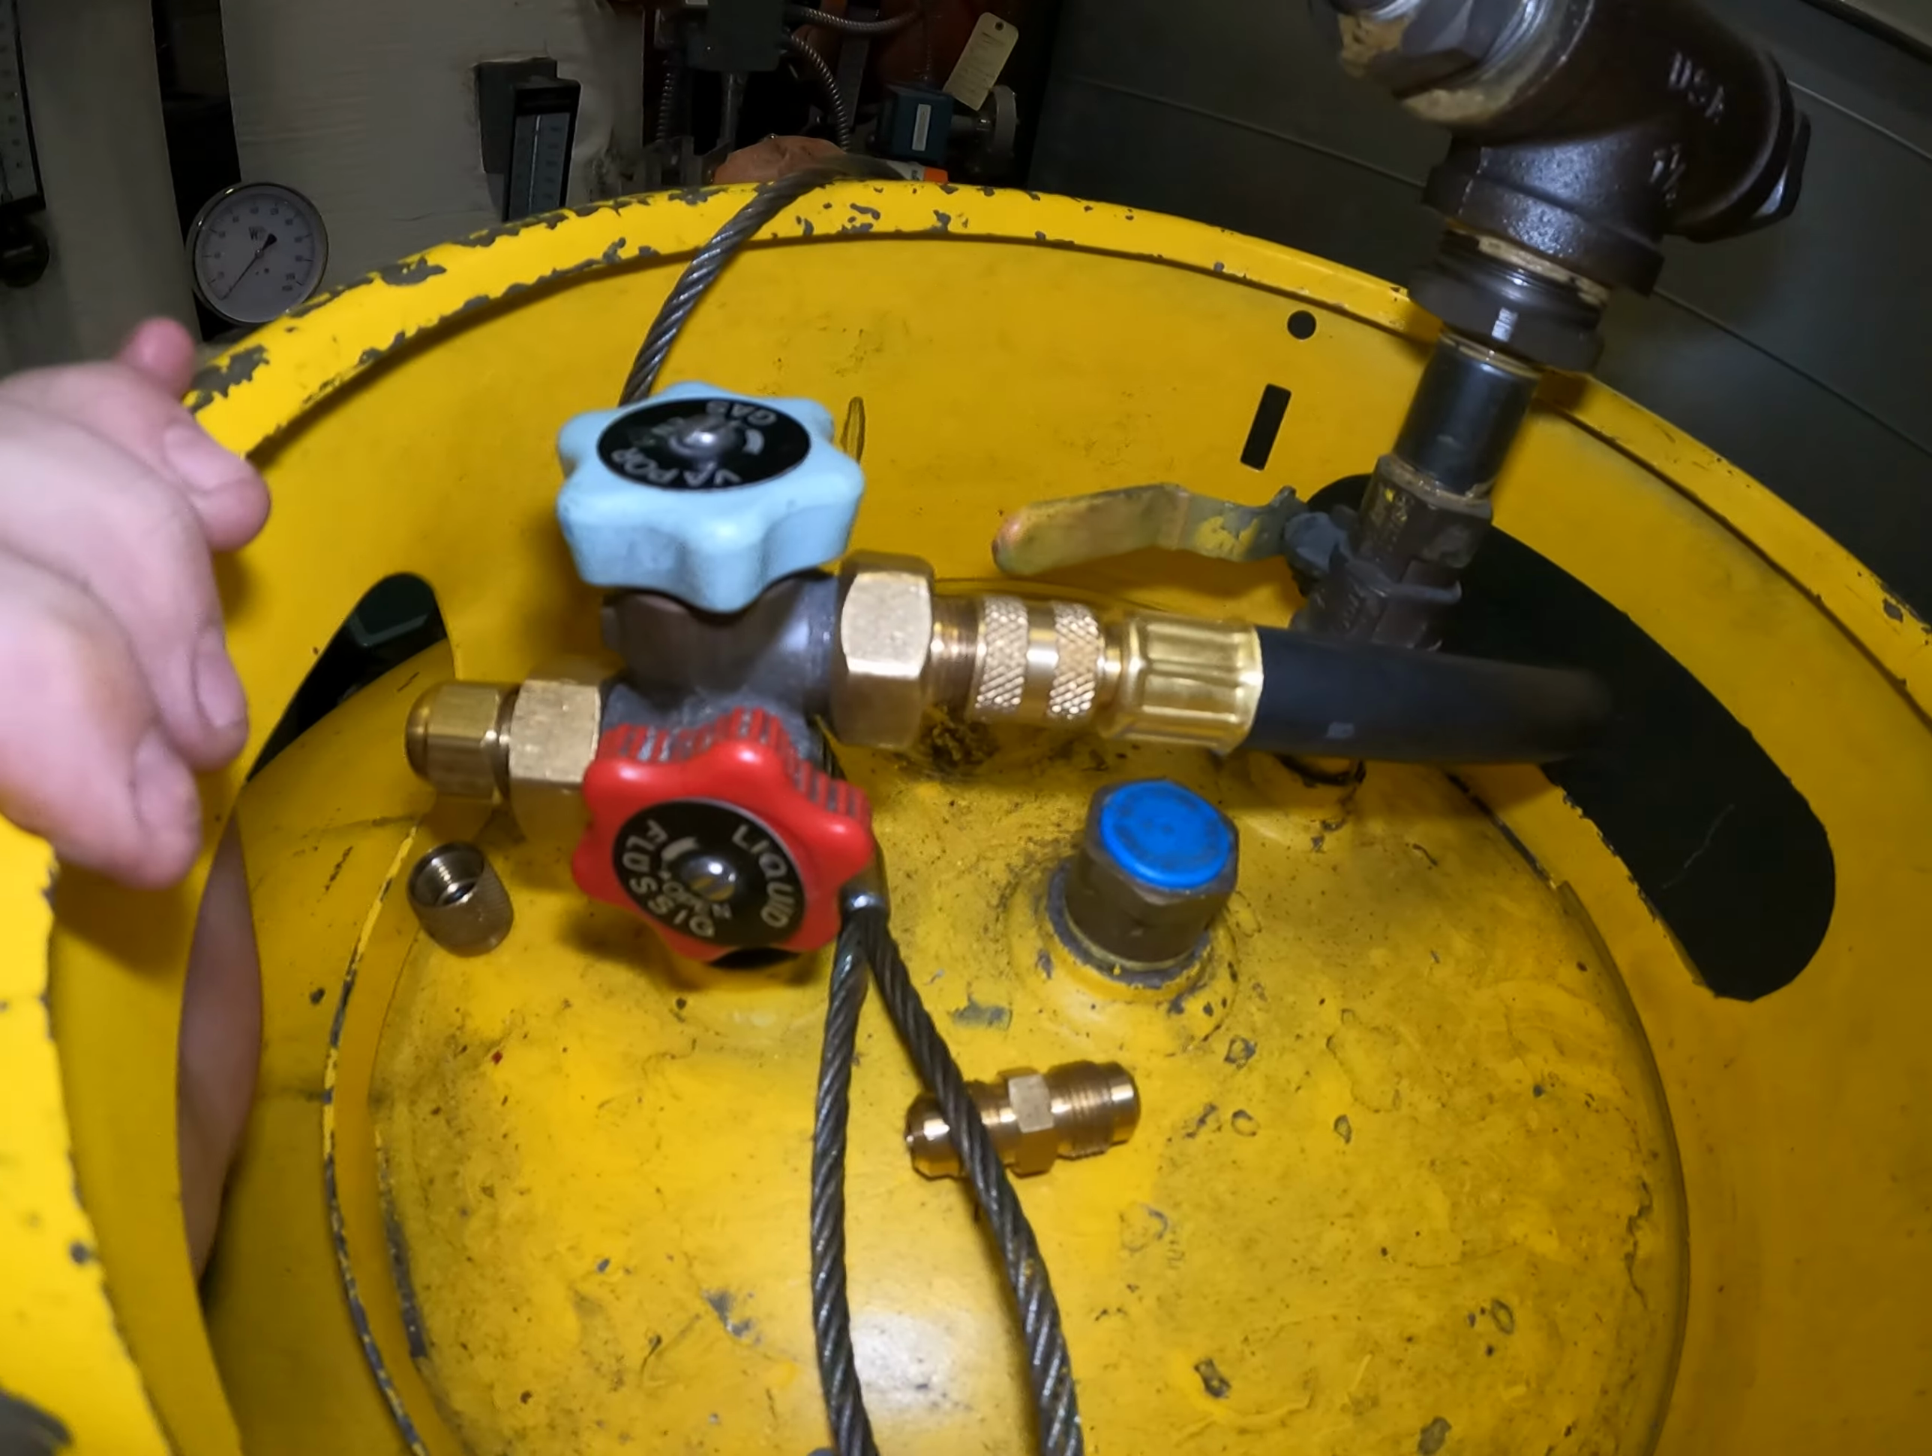You'll notice I changed a half inch hose. I got a half inch hose connected to the vapor side of this here tank.